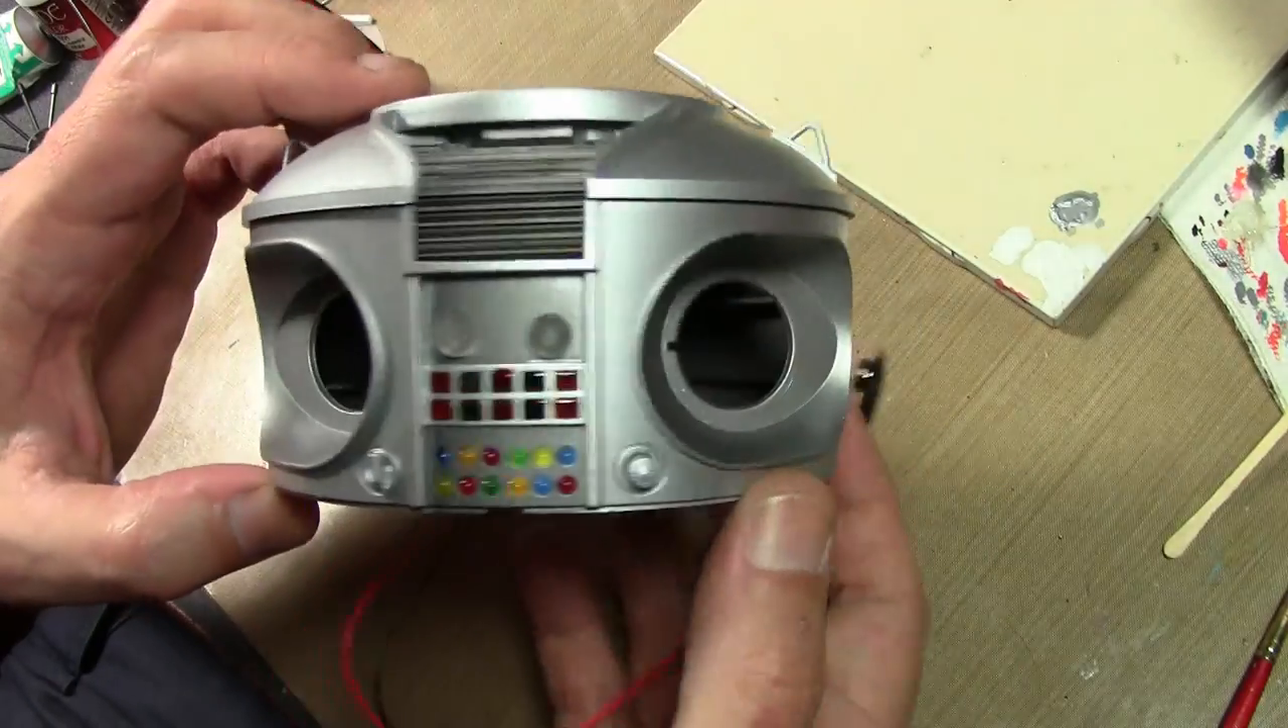But we have the main hull the torso of the robot pretty well assembled here.